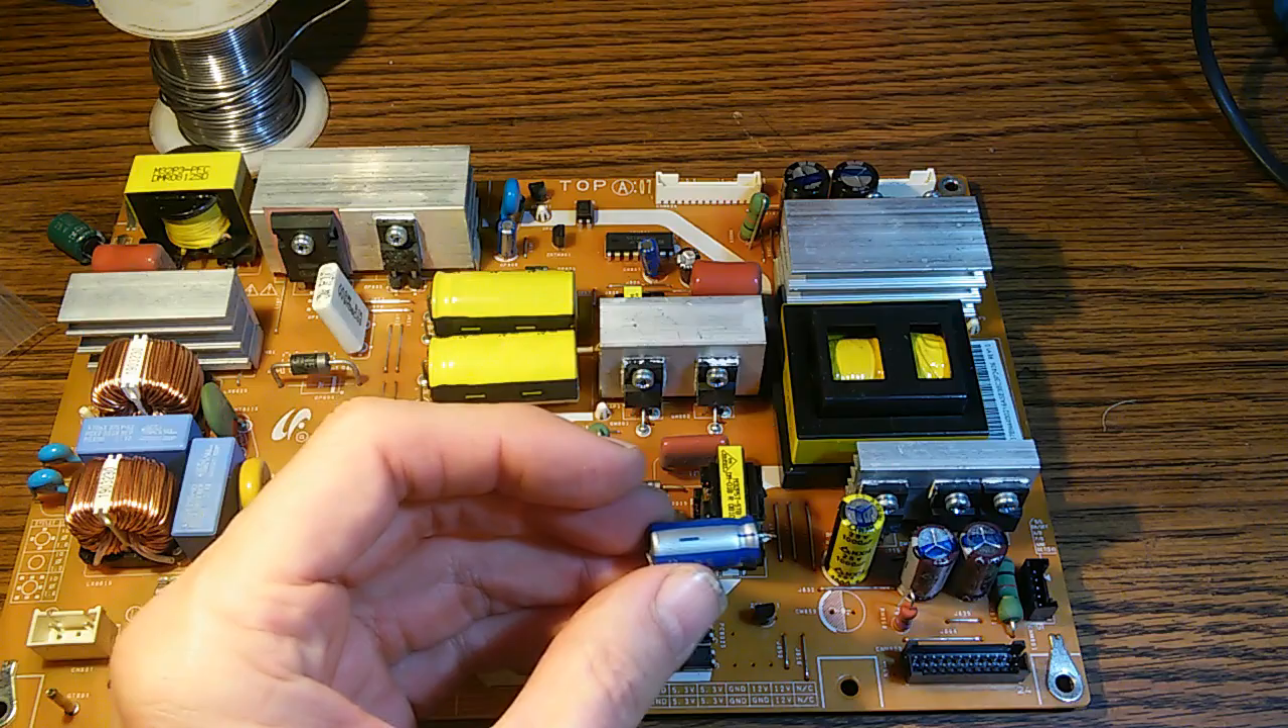I've gone ahead and removed that capacitor.